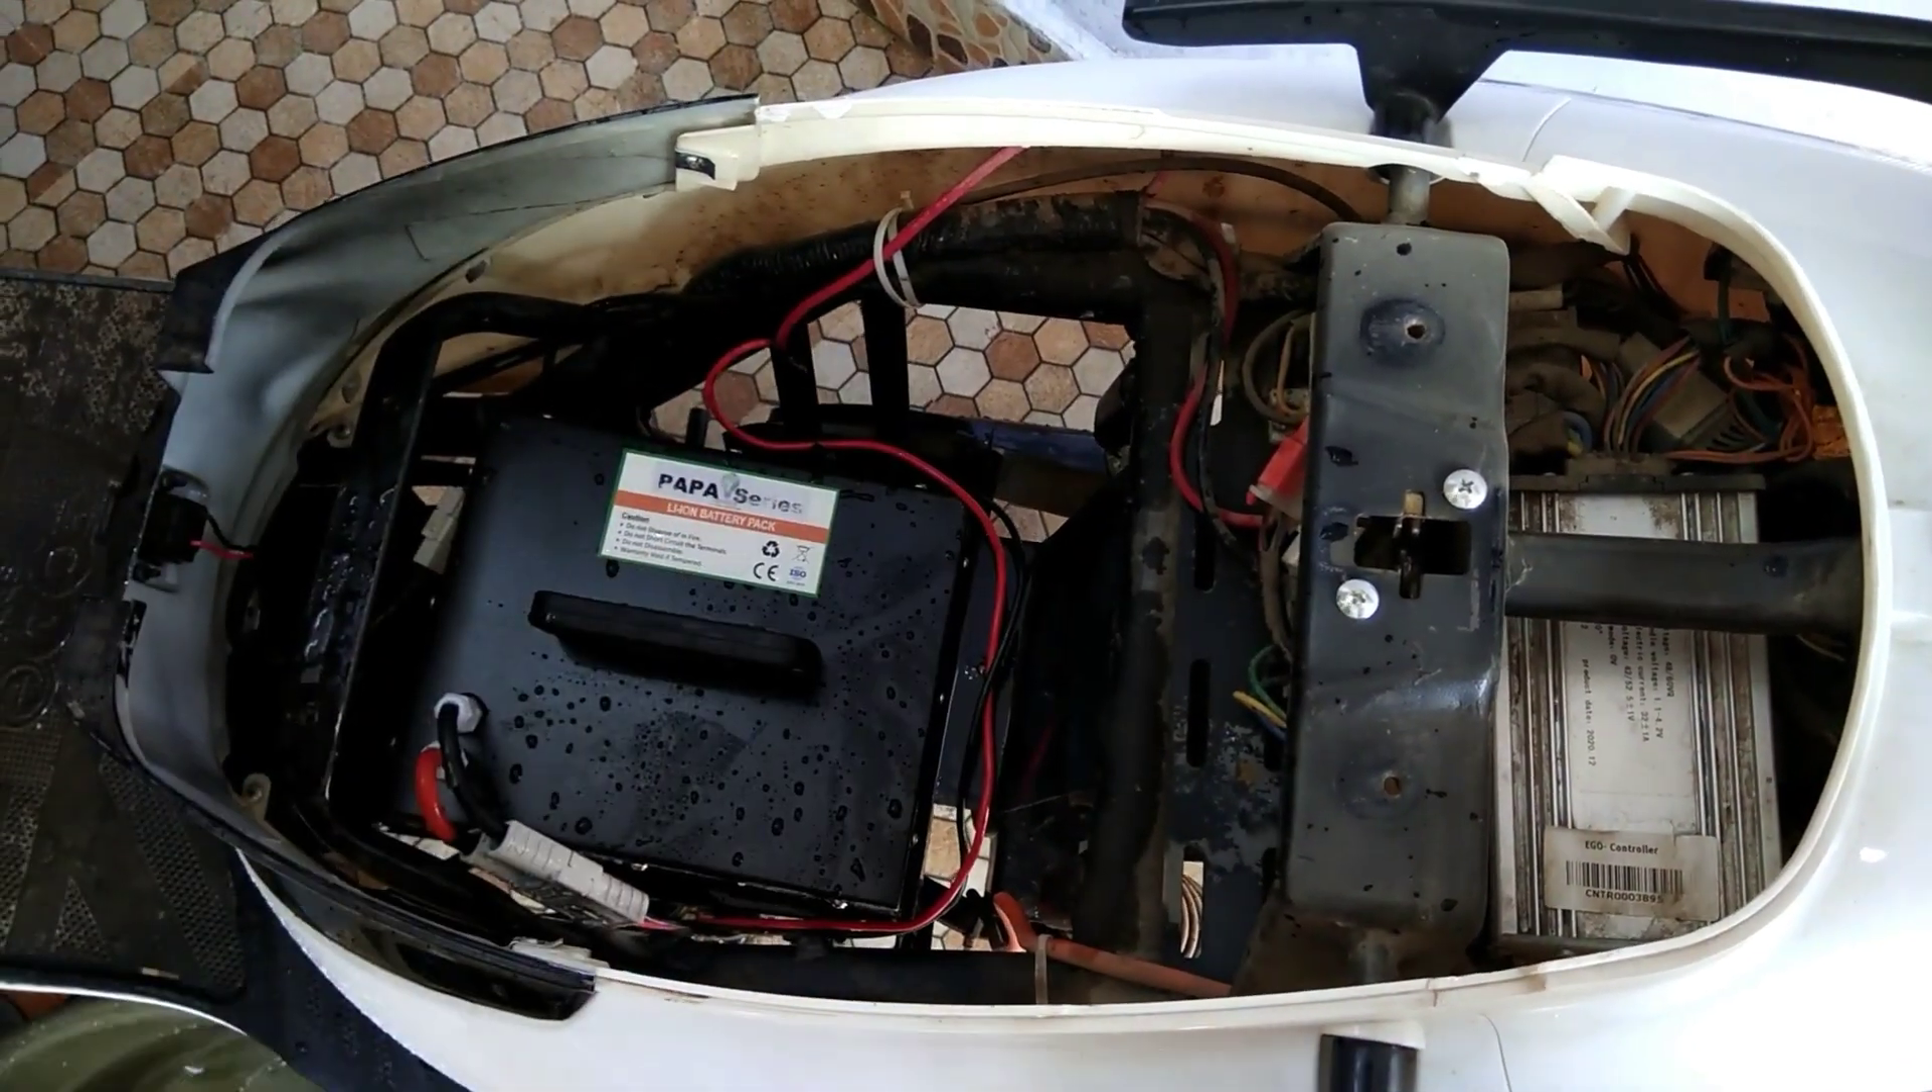यह हमने बैटरी को बापस लगा दिया है सारी टेस्ट करने के बाद।